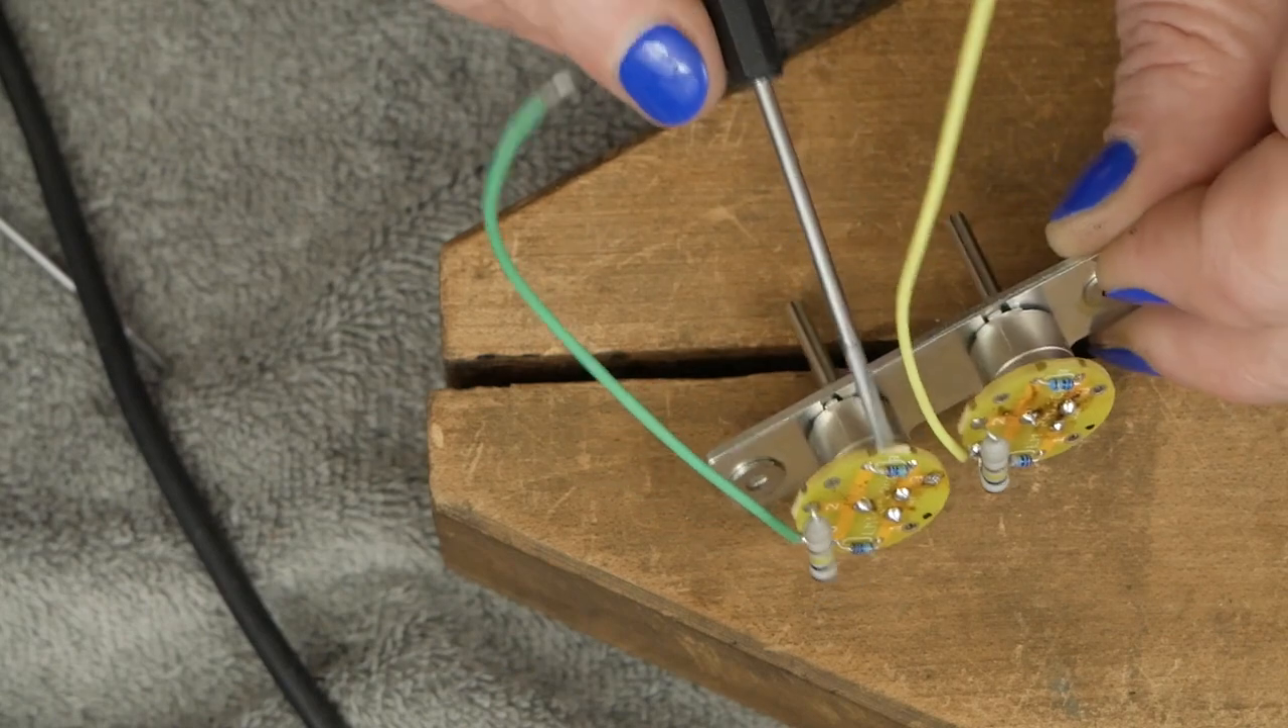Okay we got our two little potentiometers all mounted up got them indexed to the plate got them bolted down with their little nuts and washers and then got the circuit board soldered on them.